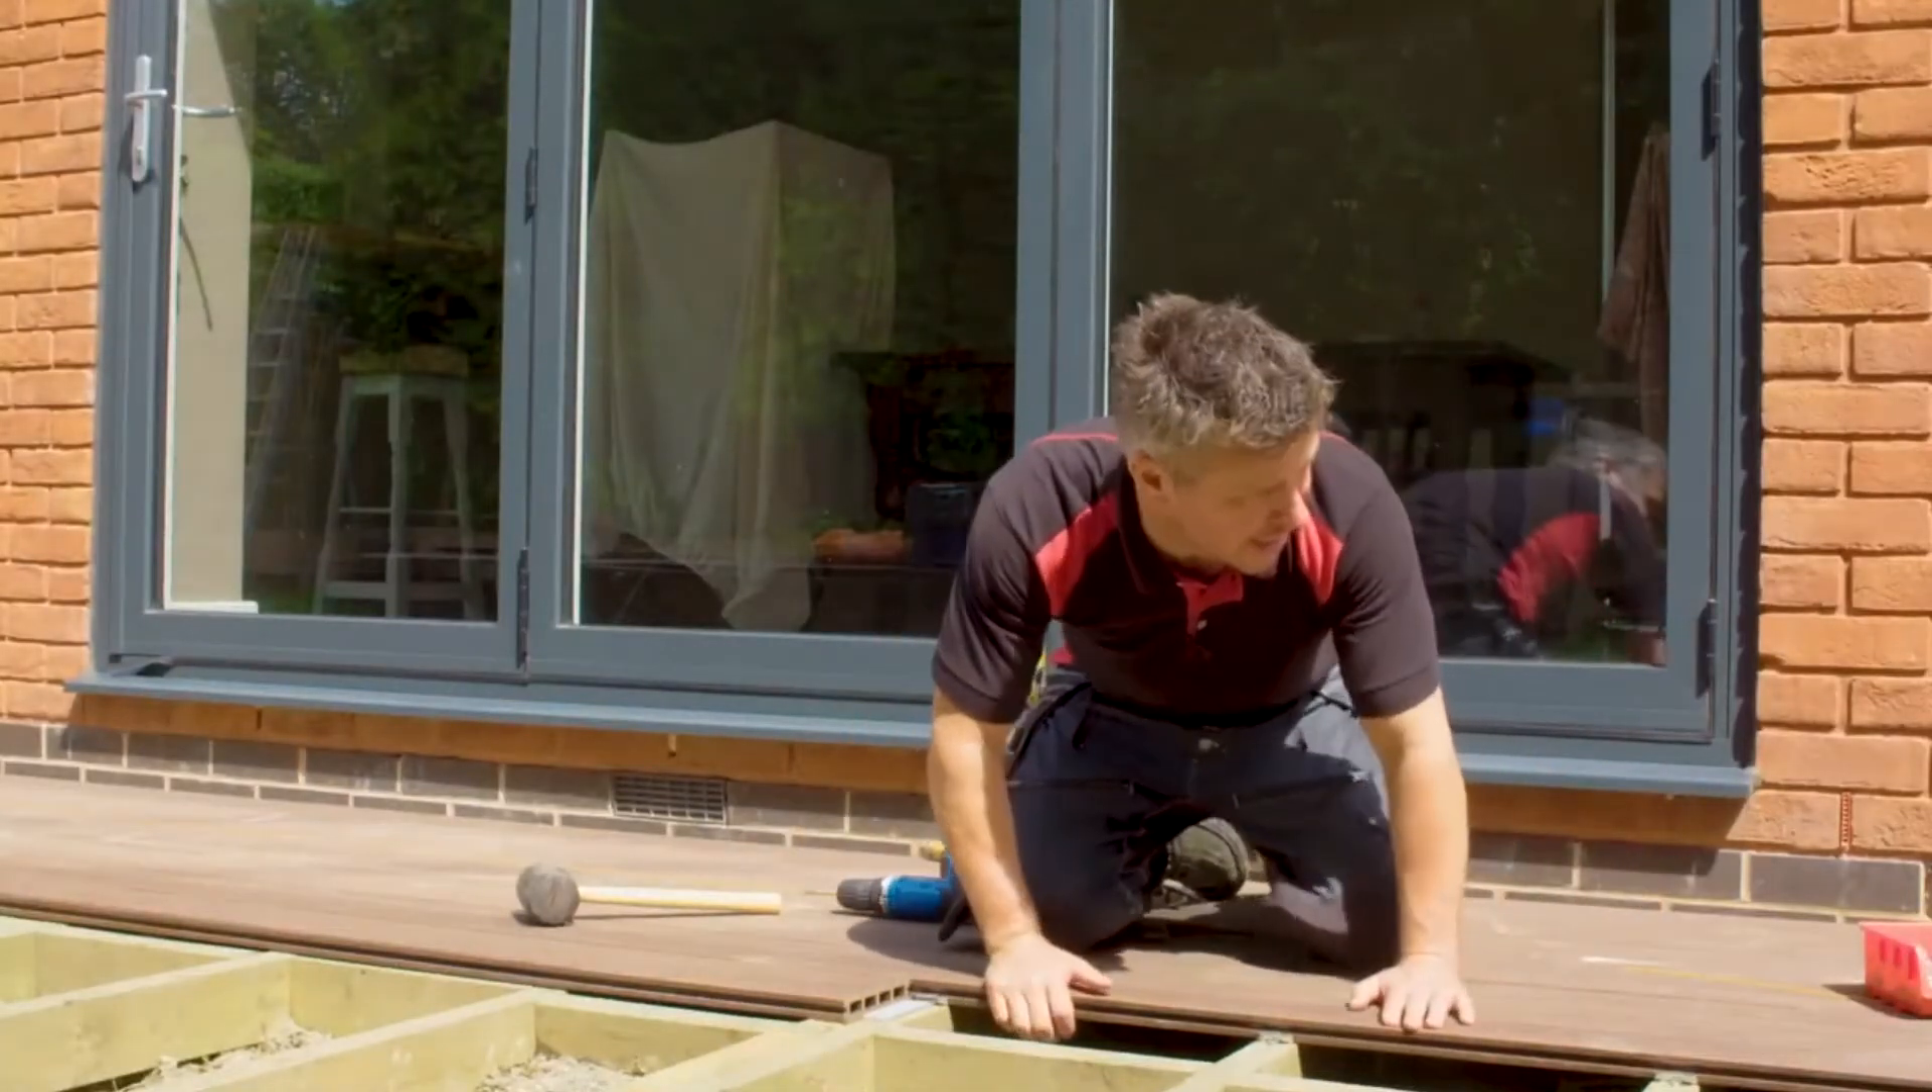Now we've got our boards in place, I can use these as a working platform and work along.